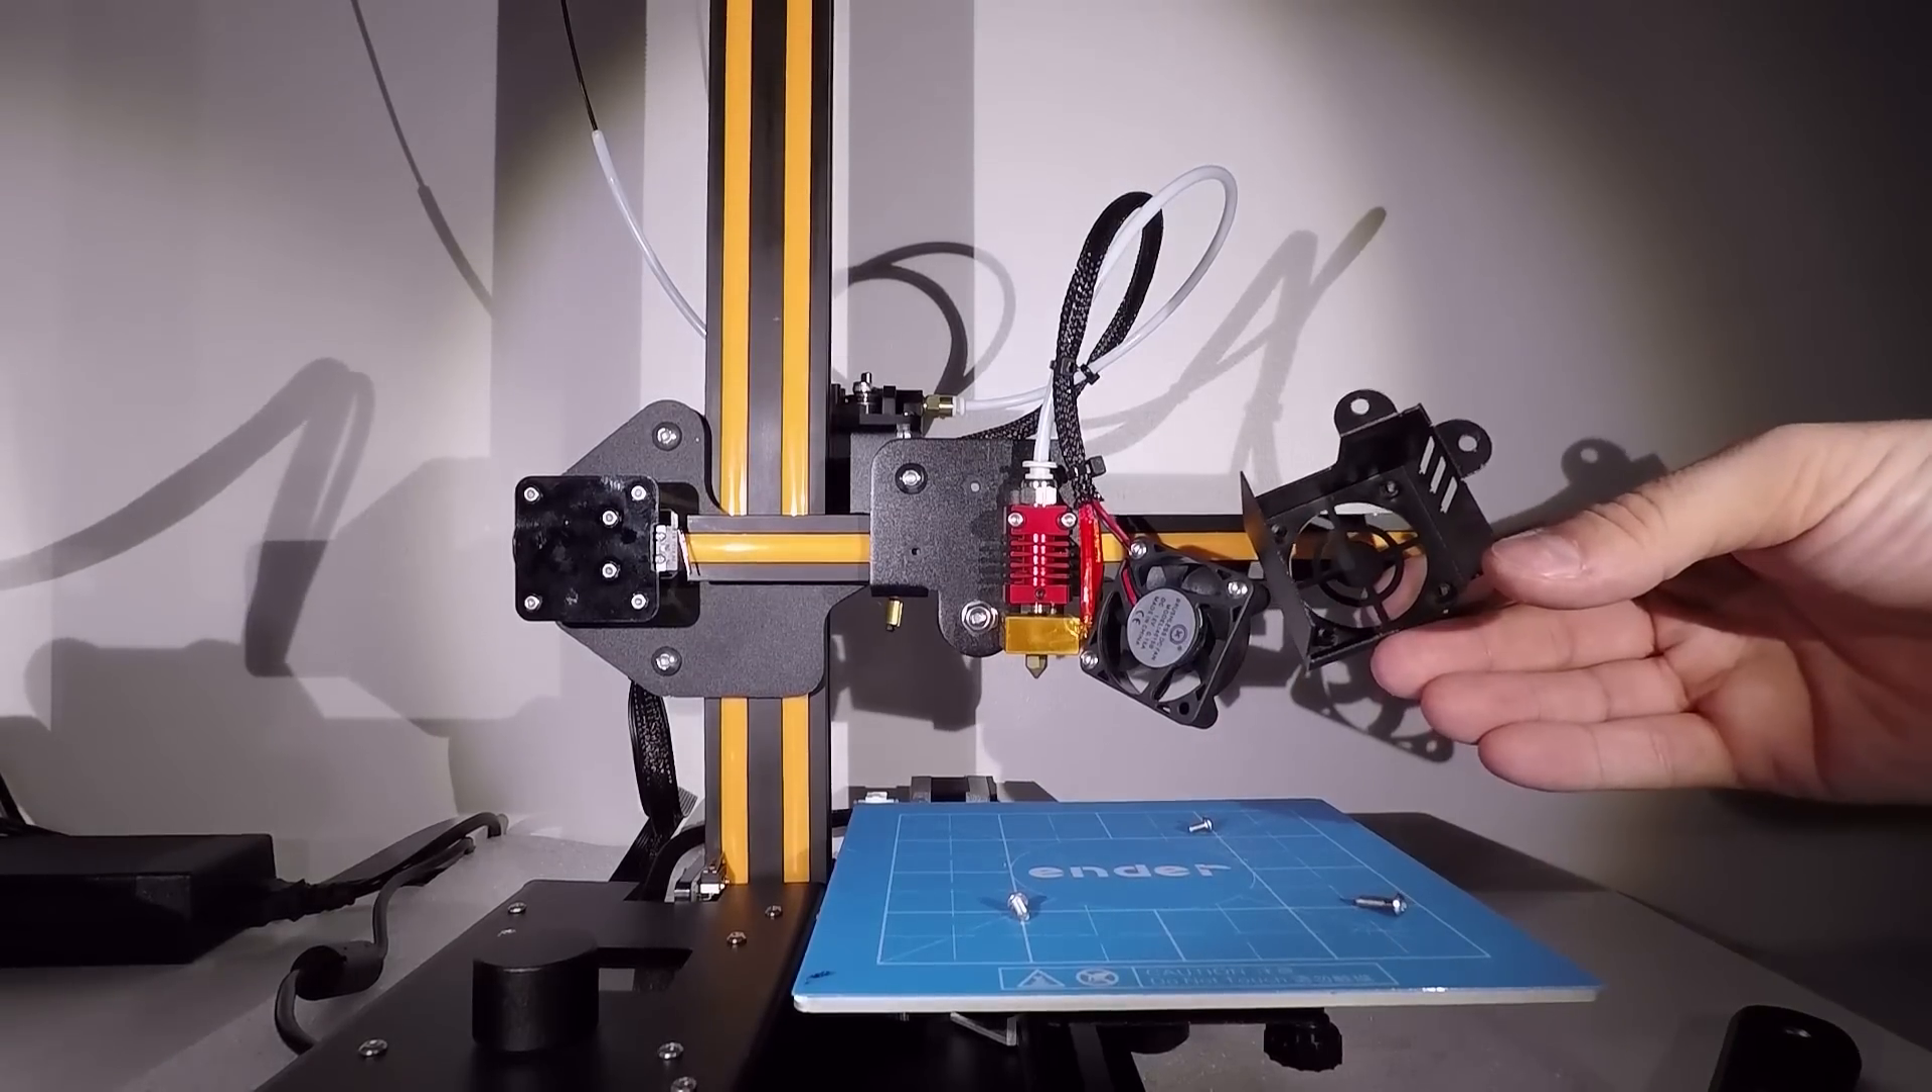All right, the cover is removed. We're not gonna use it.